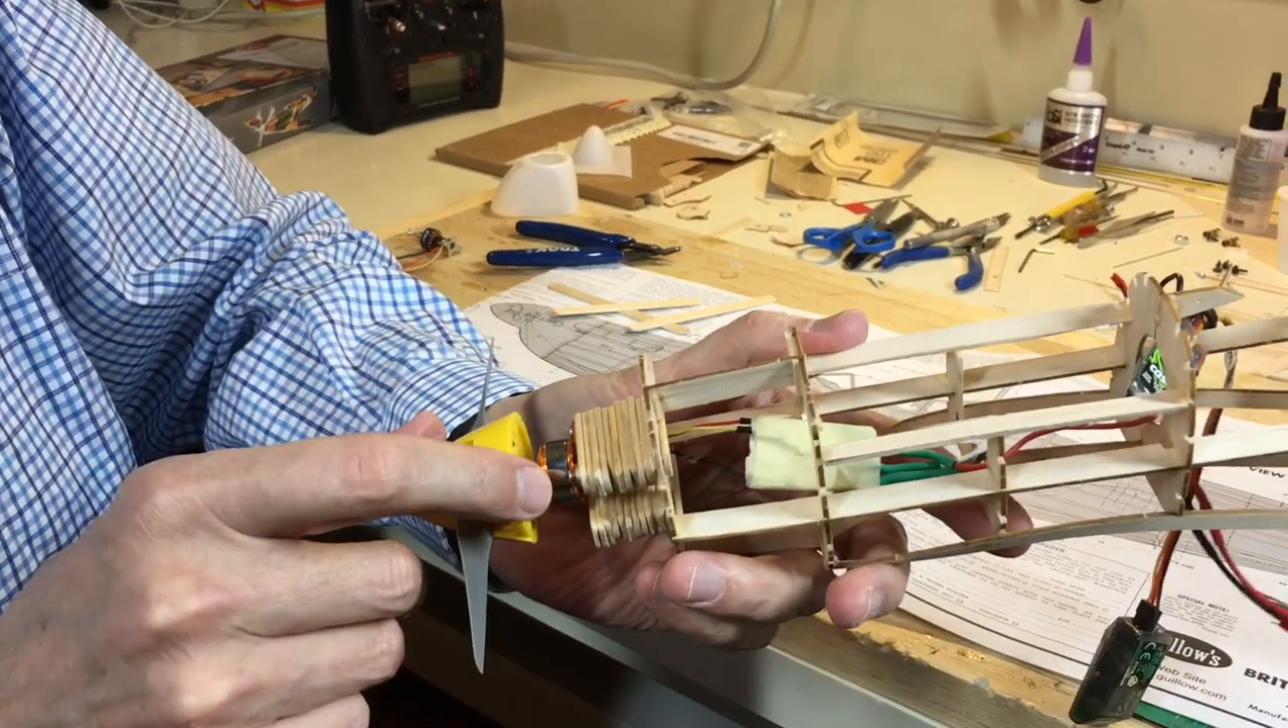Notice the popsicle sticks that I stacked one on top of another, glued together, put in with a screw, washers for right and down thrust.